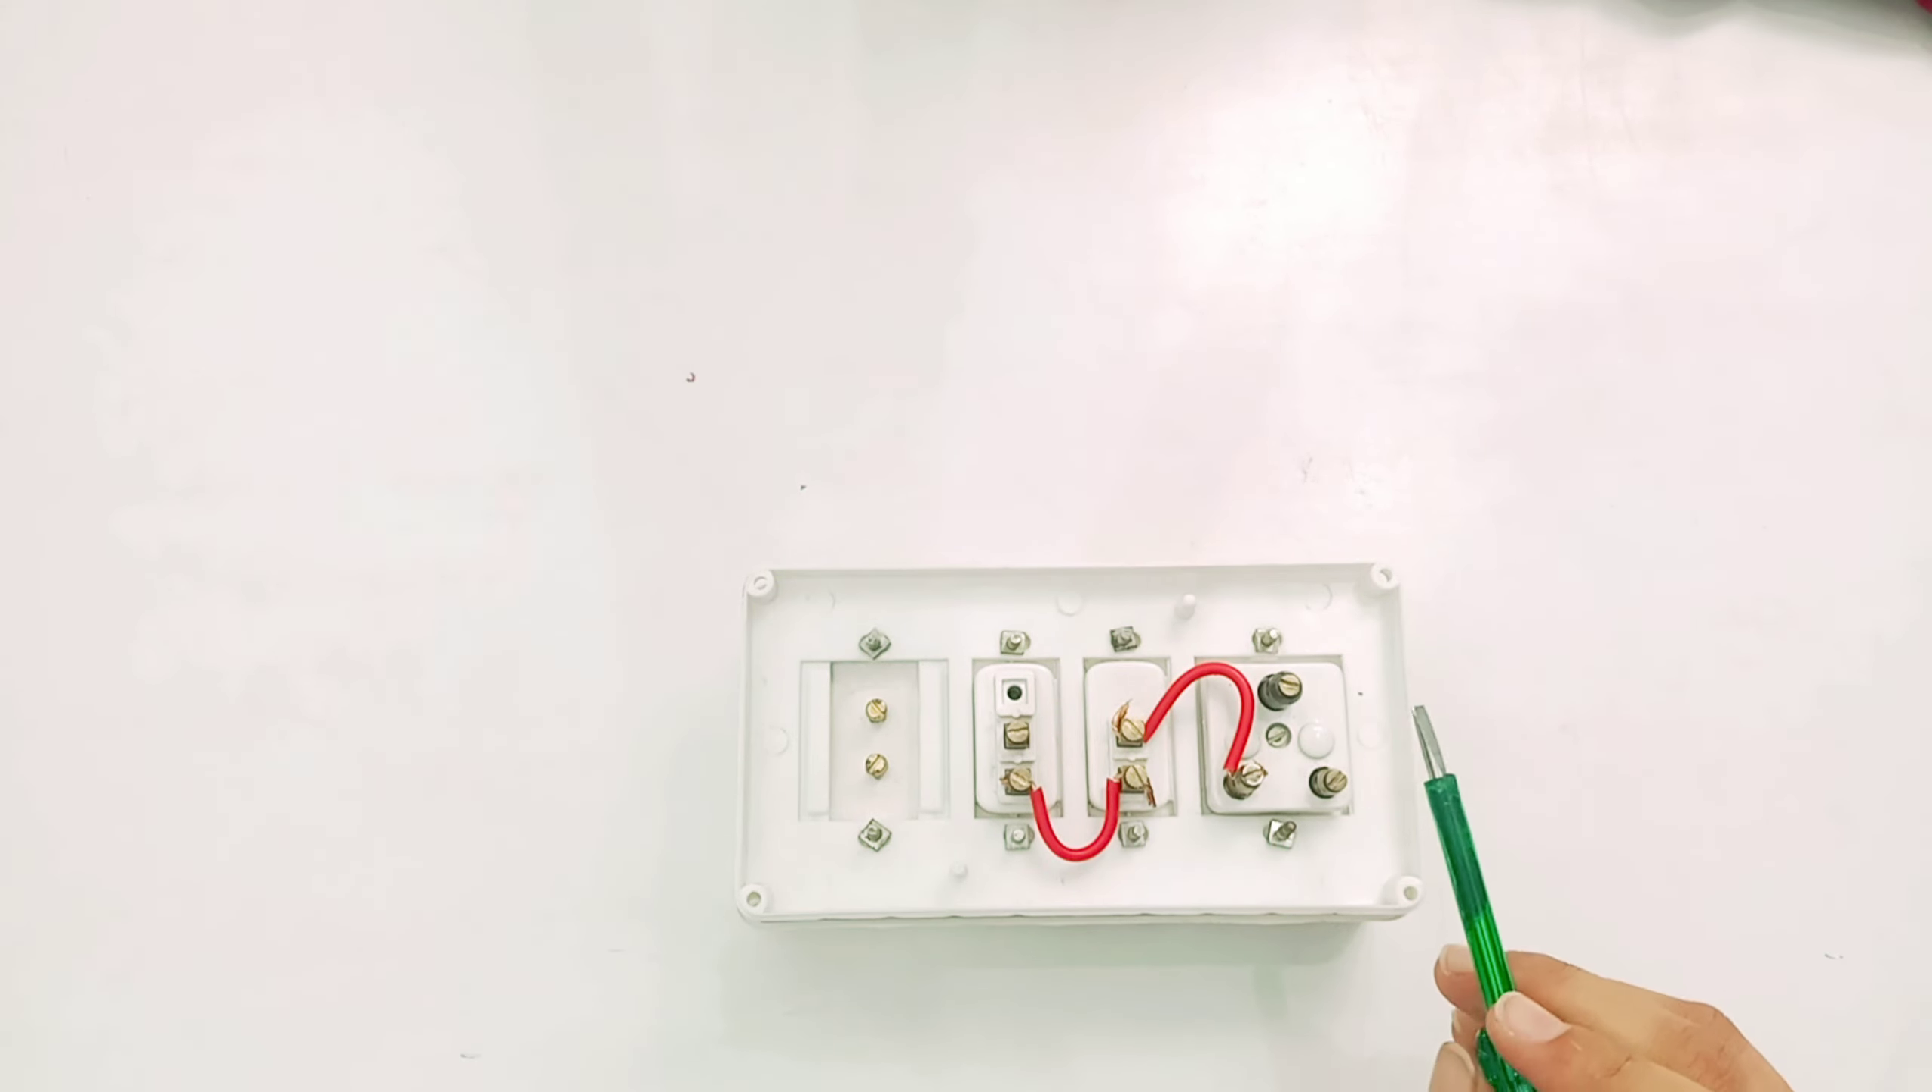यहां से यहां के टर्मिनल पर भी हमने एक wire connect कर दिया है।